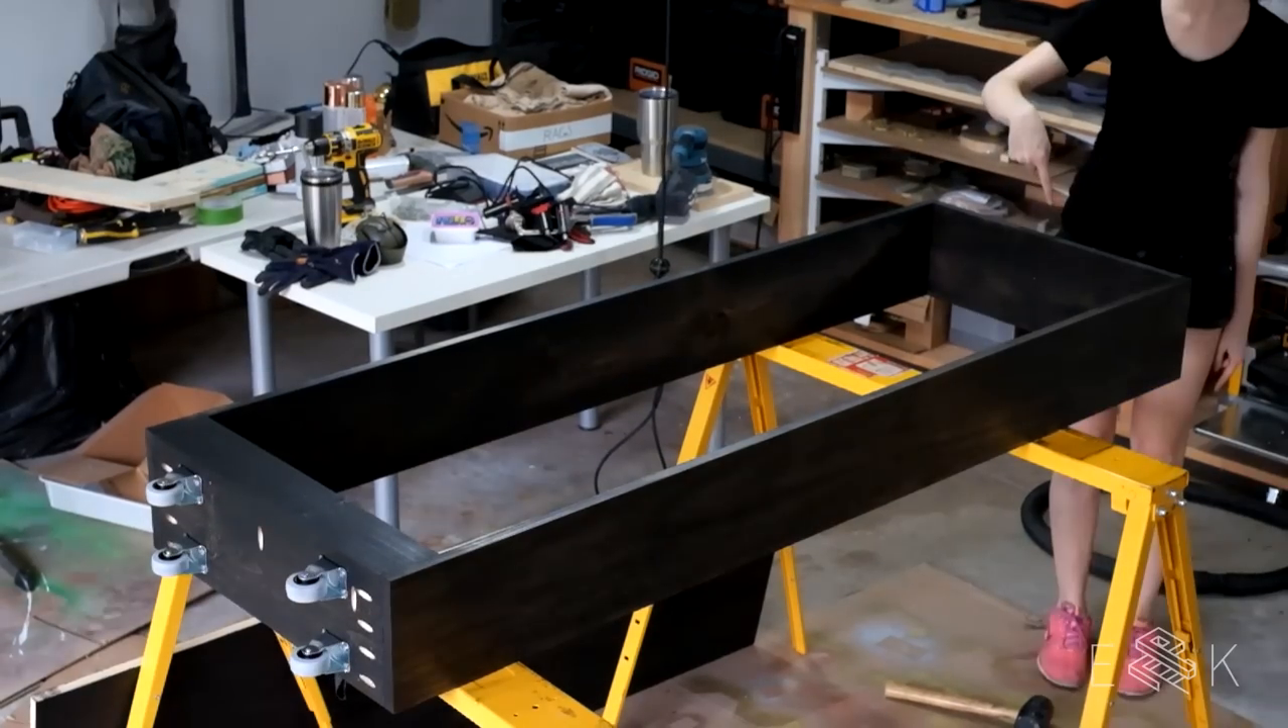So here, we have the top, bottom, and side pieces assembled.